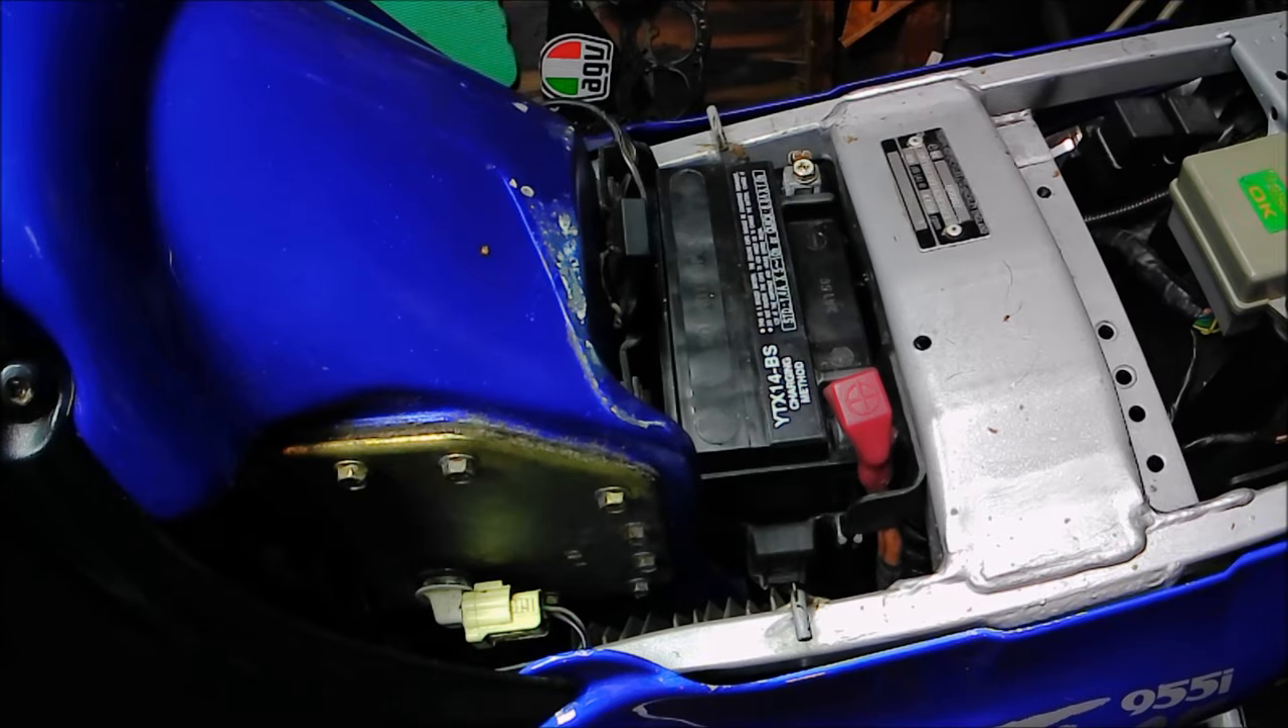There we go, there's the battery back in.